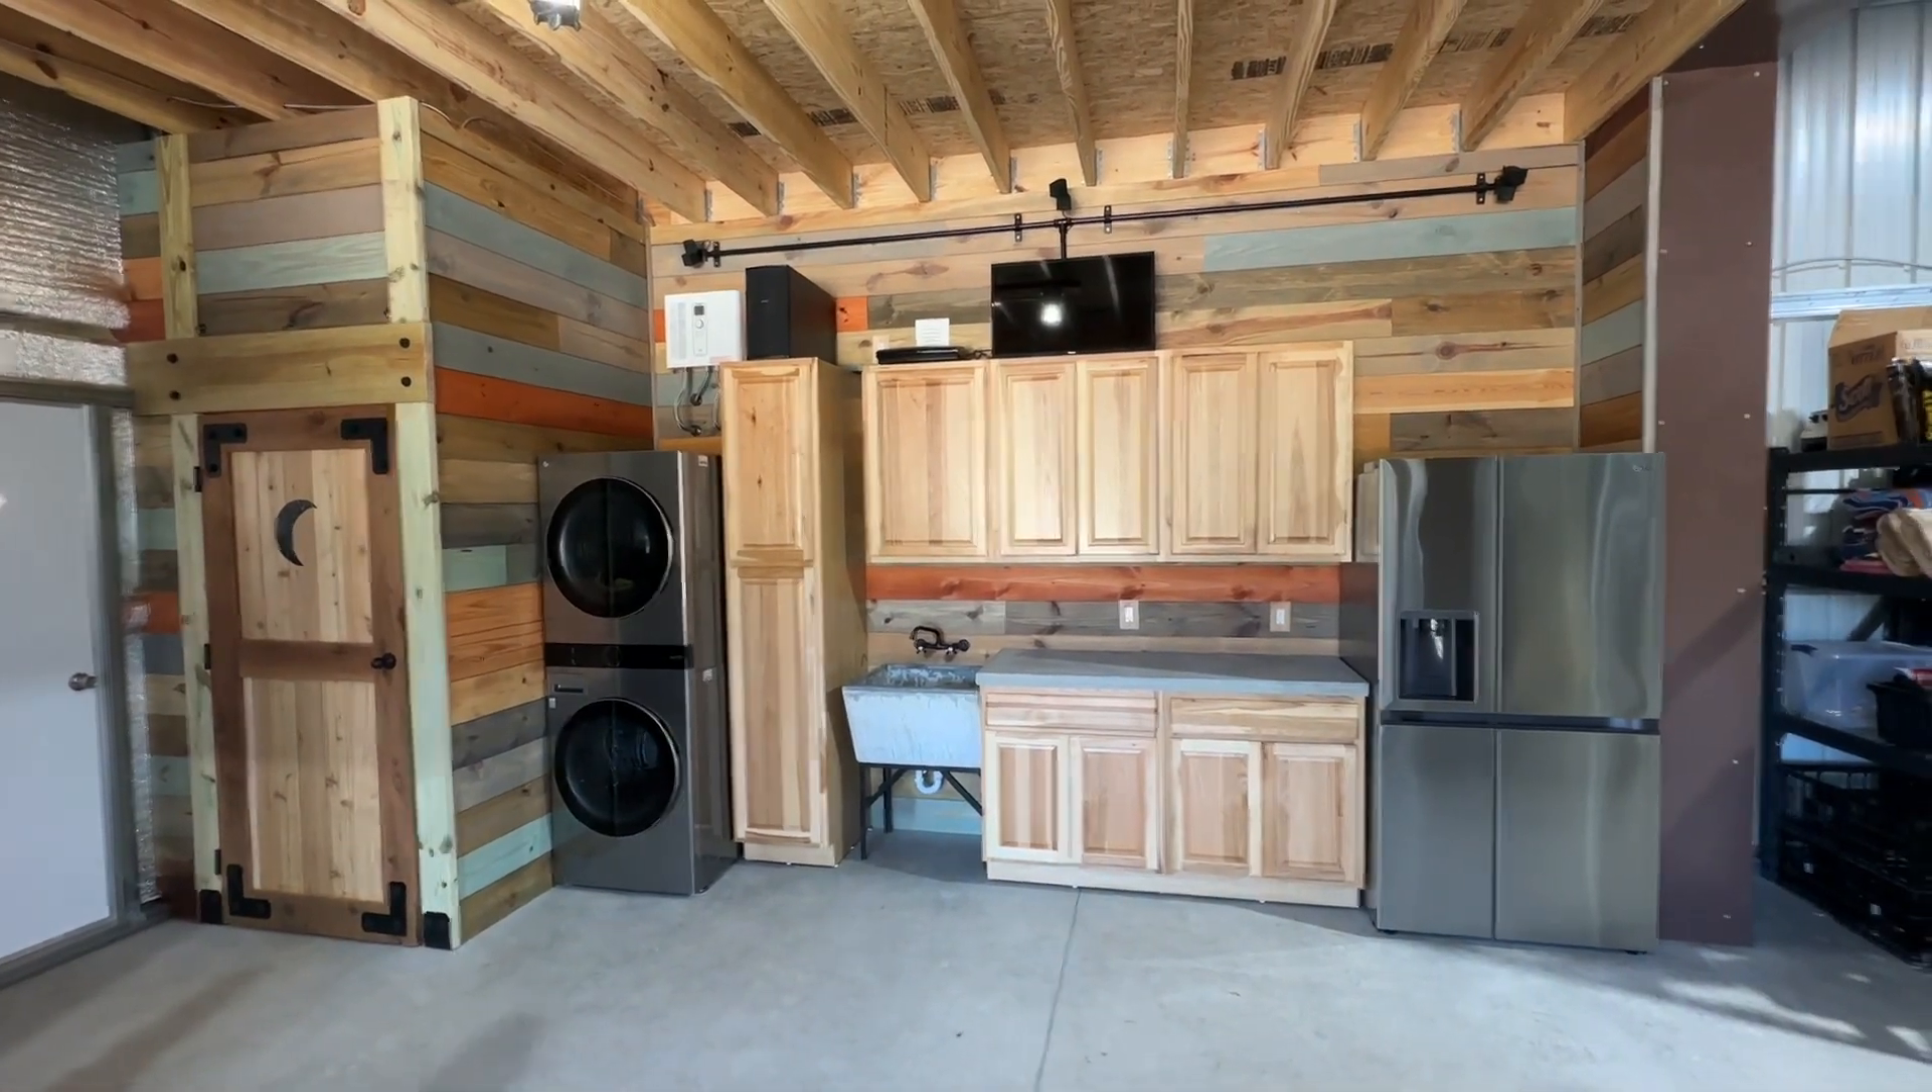I have no idea what we'll call it but either way um this wall is officially finished i believe got the refrigerator in yesterday.